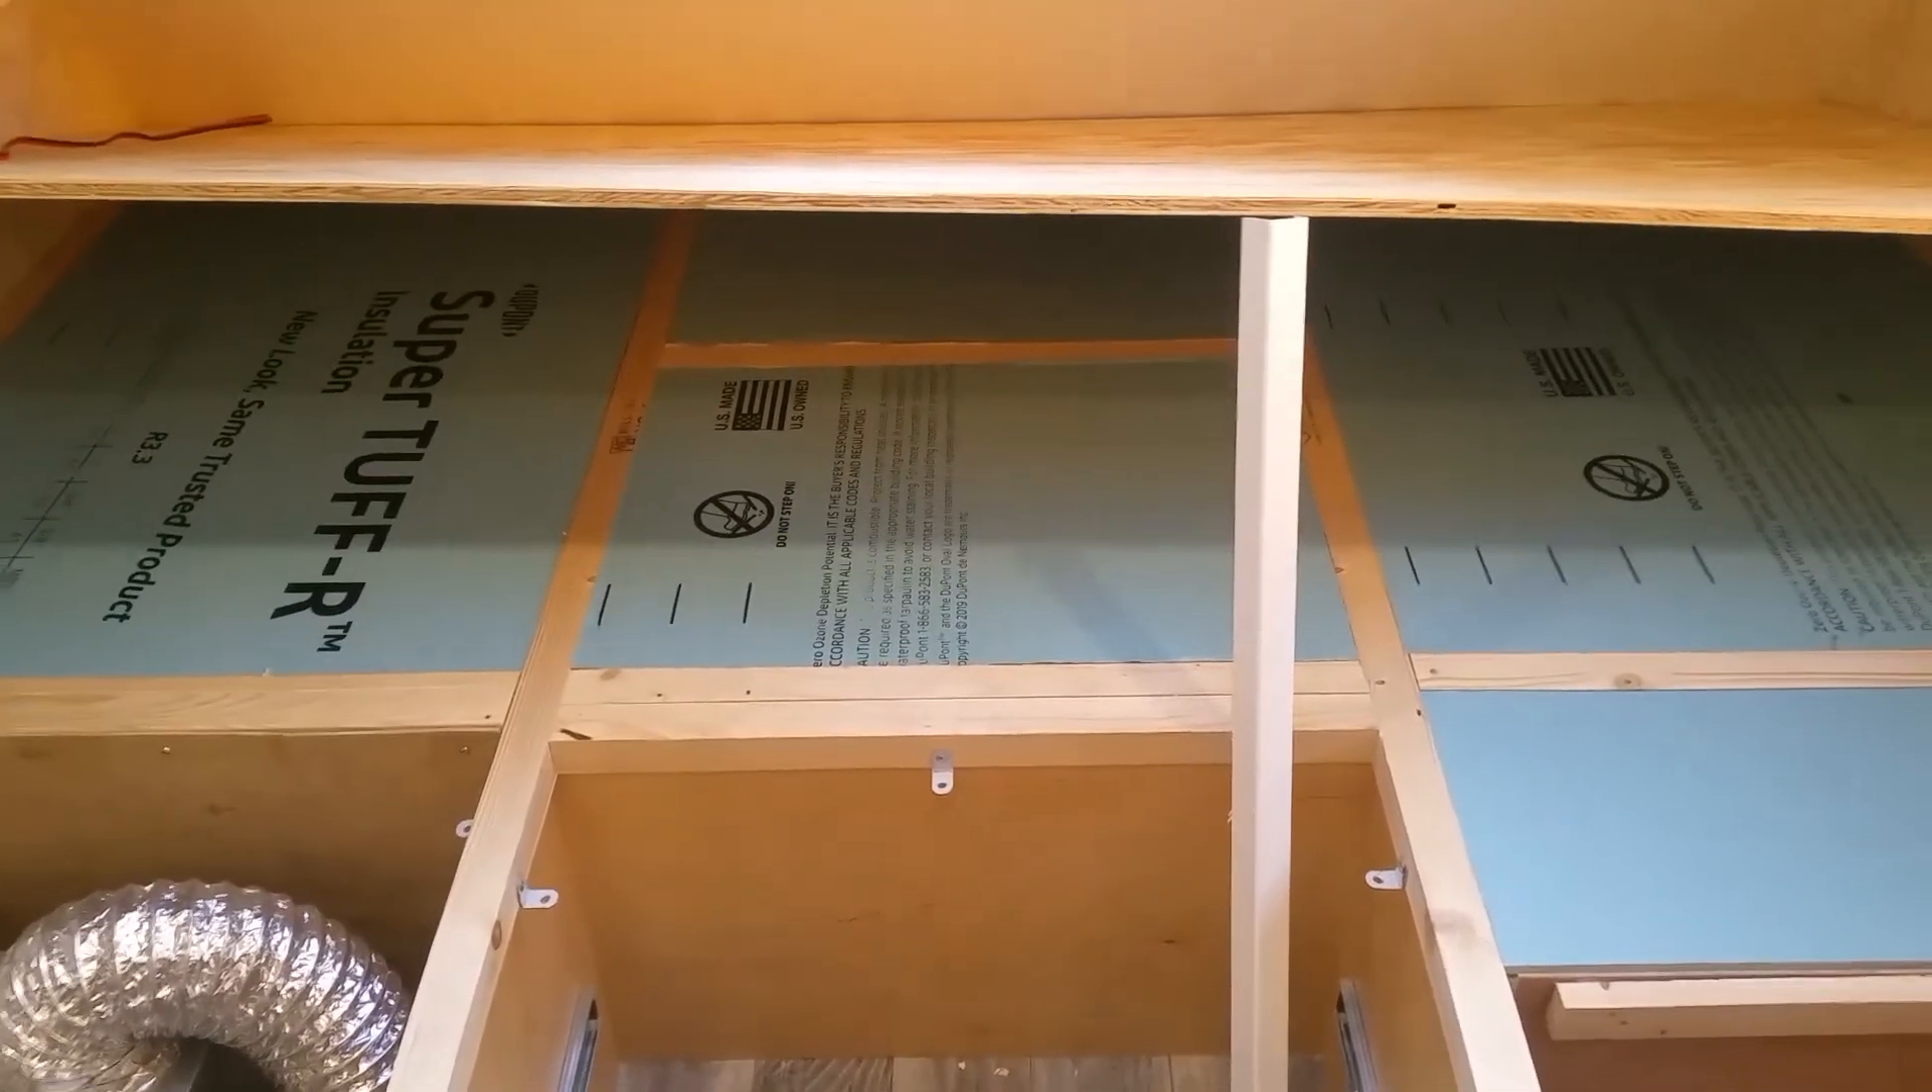The insulation is installed in the back half there and over the pass through came out really nice.